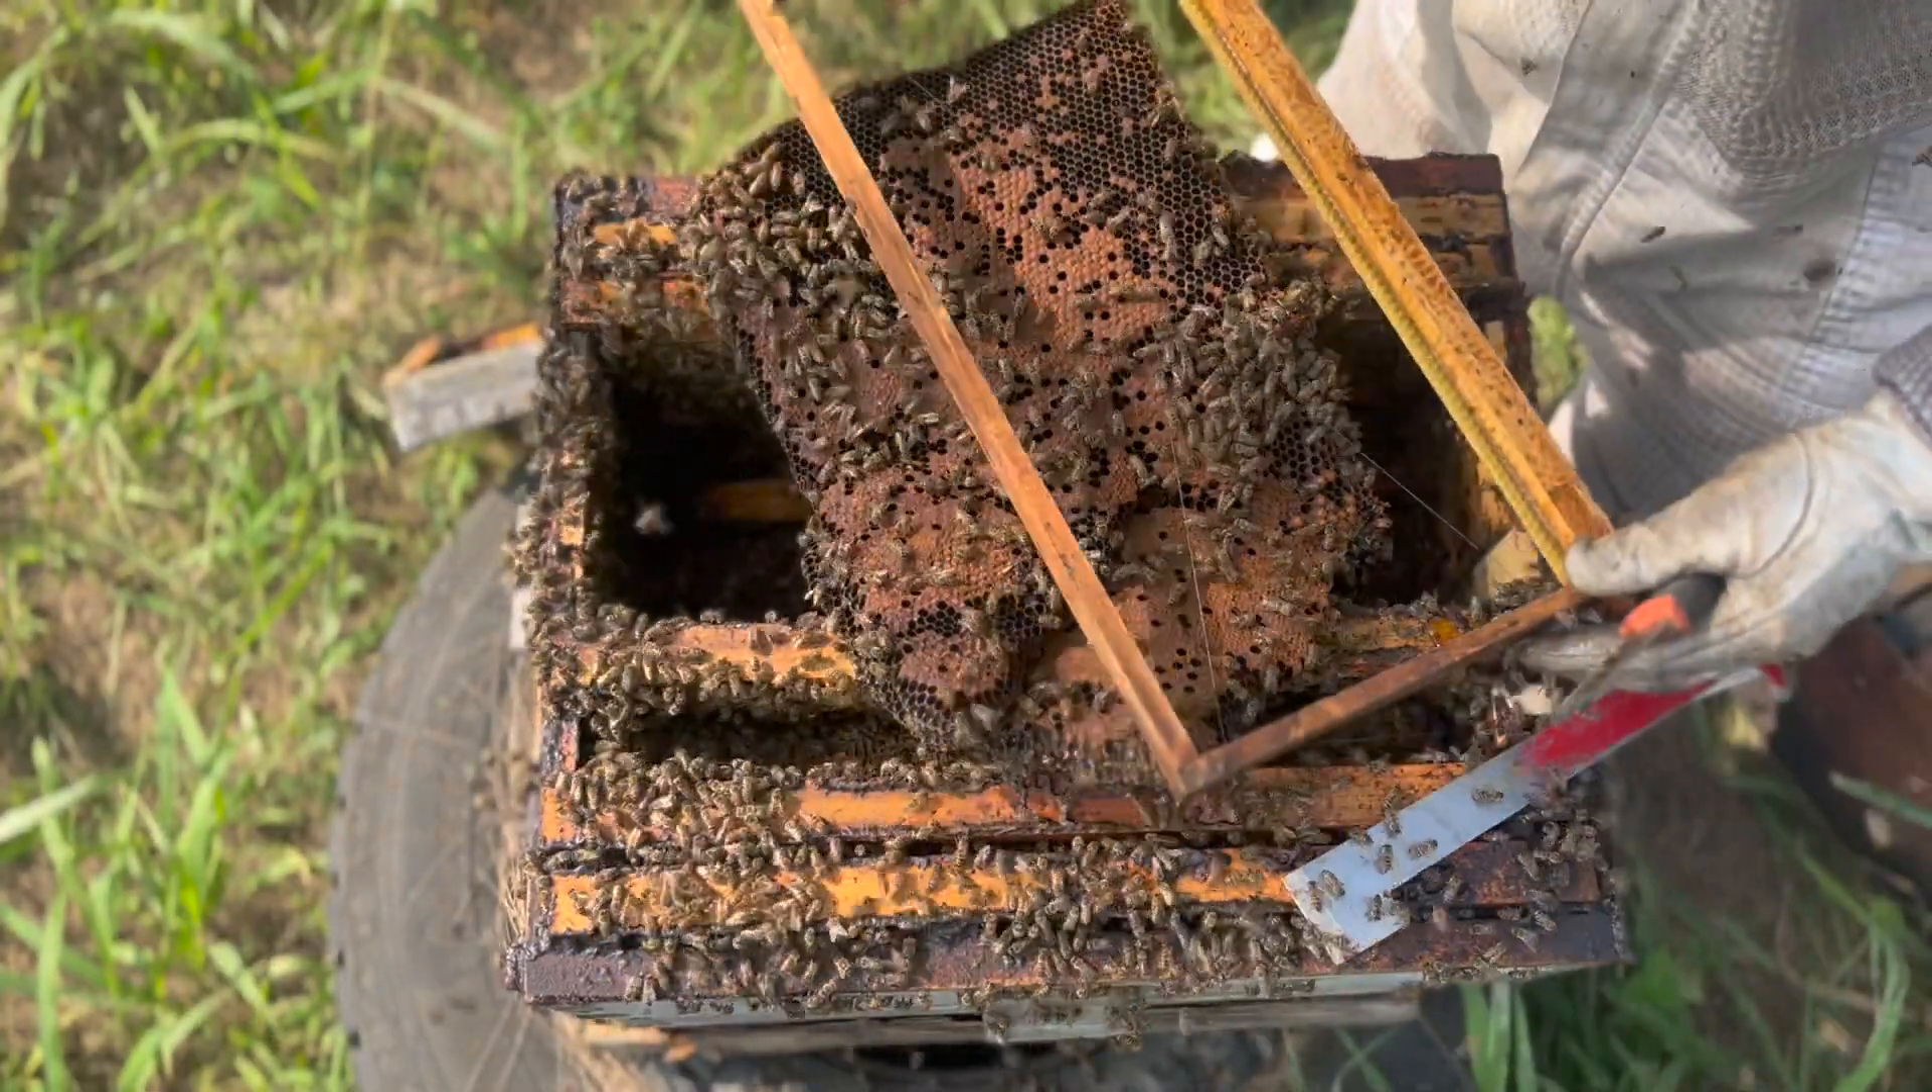This is now too big as you can see too big for a brood frame.